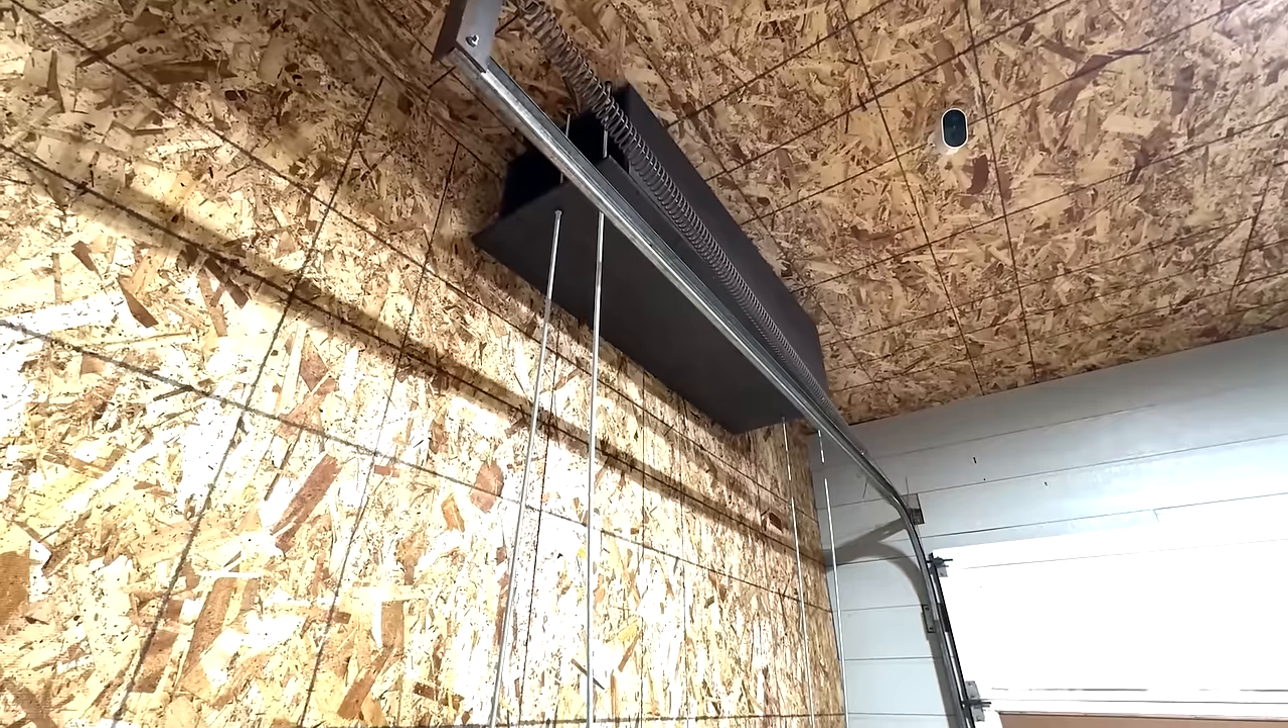Okay, you can see the cubby in place, the cubby box.